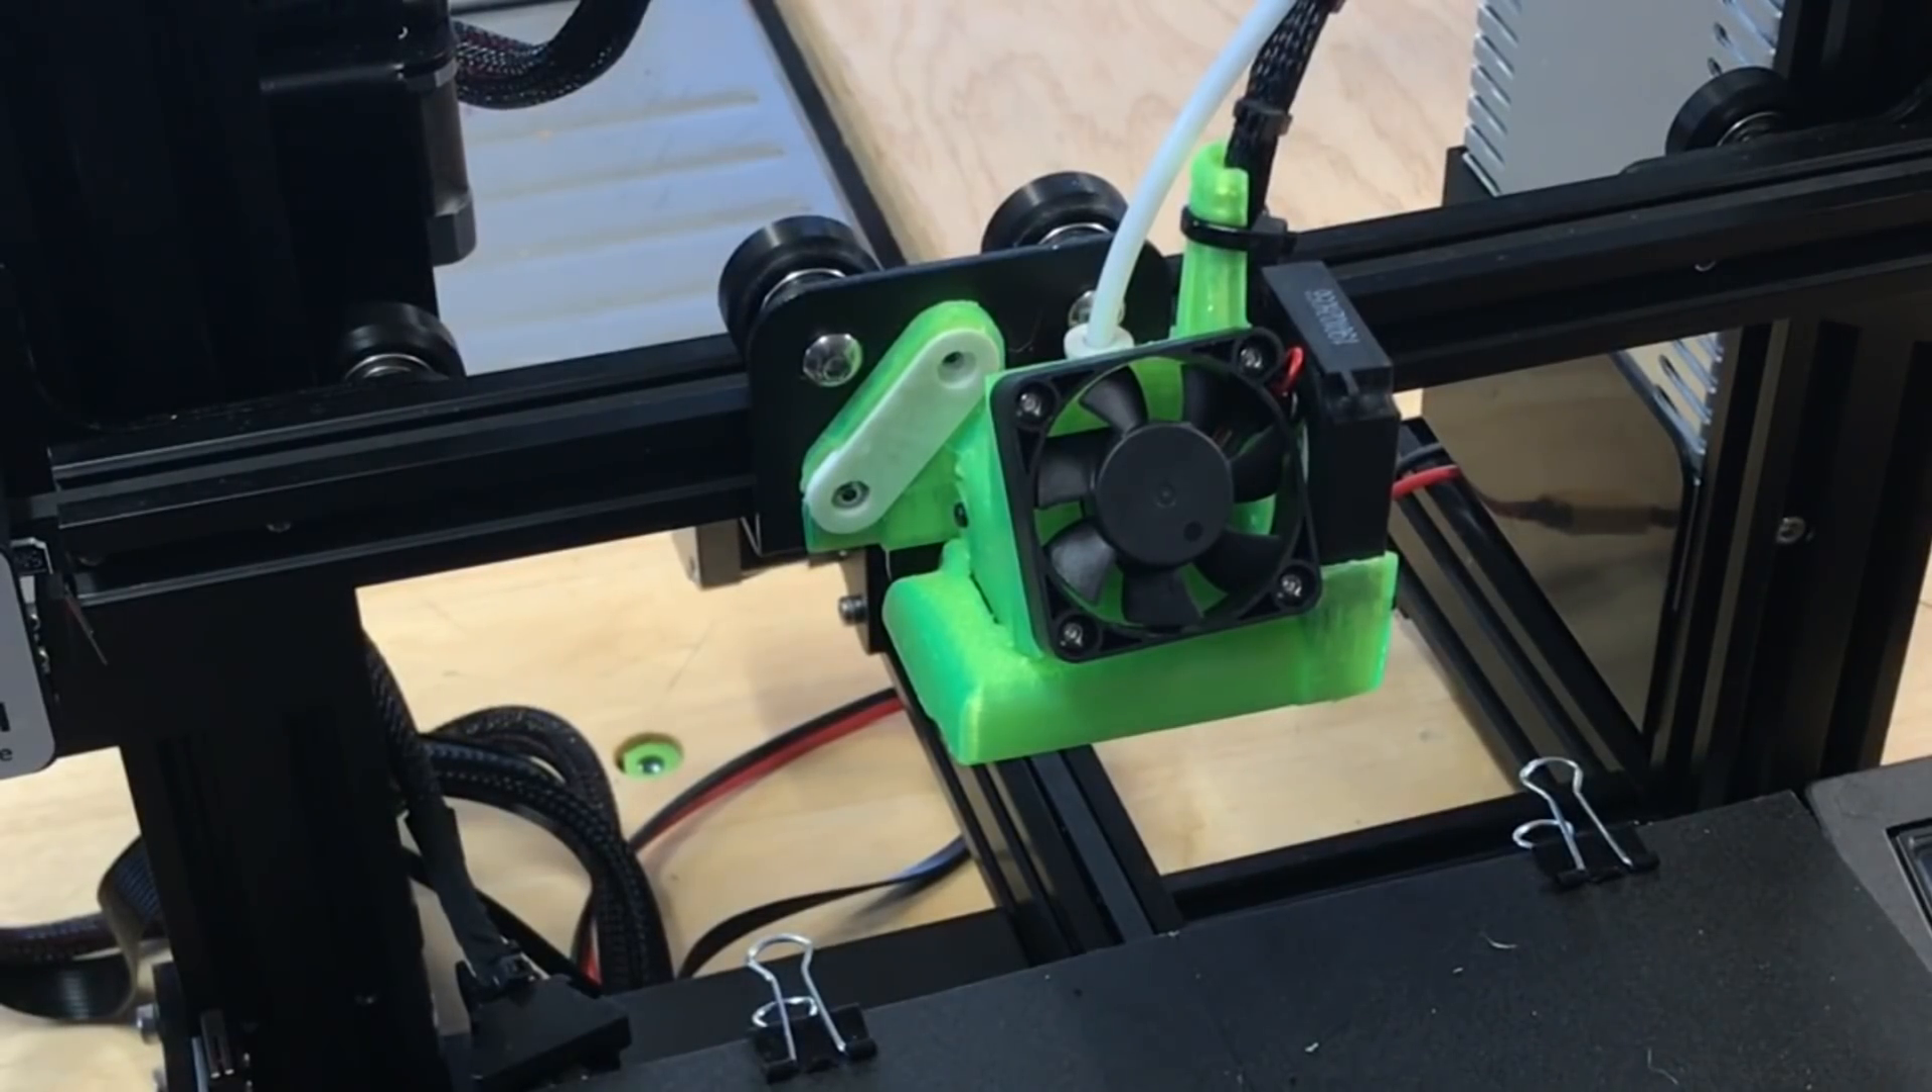And I didn't put a cover on the fan so it's a bit exposed.